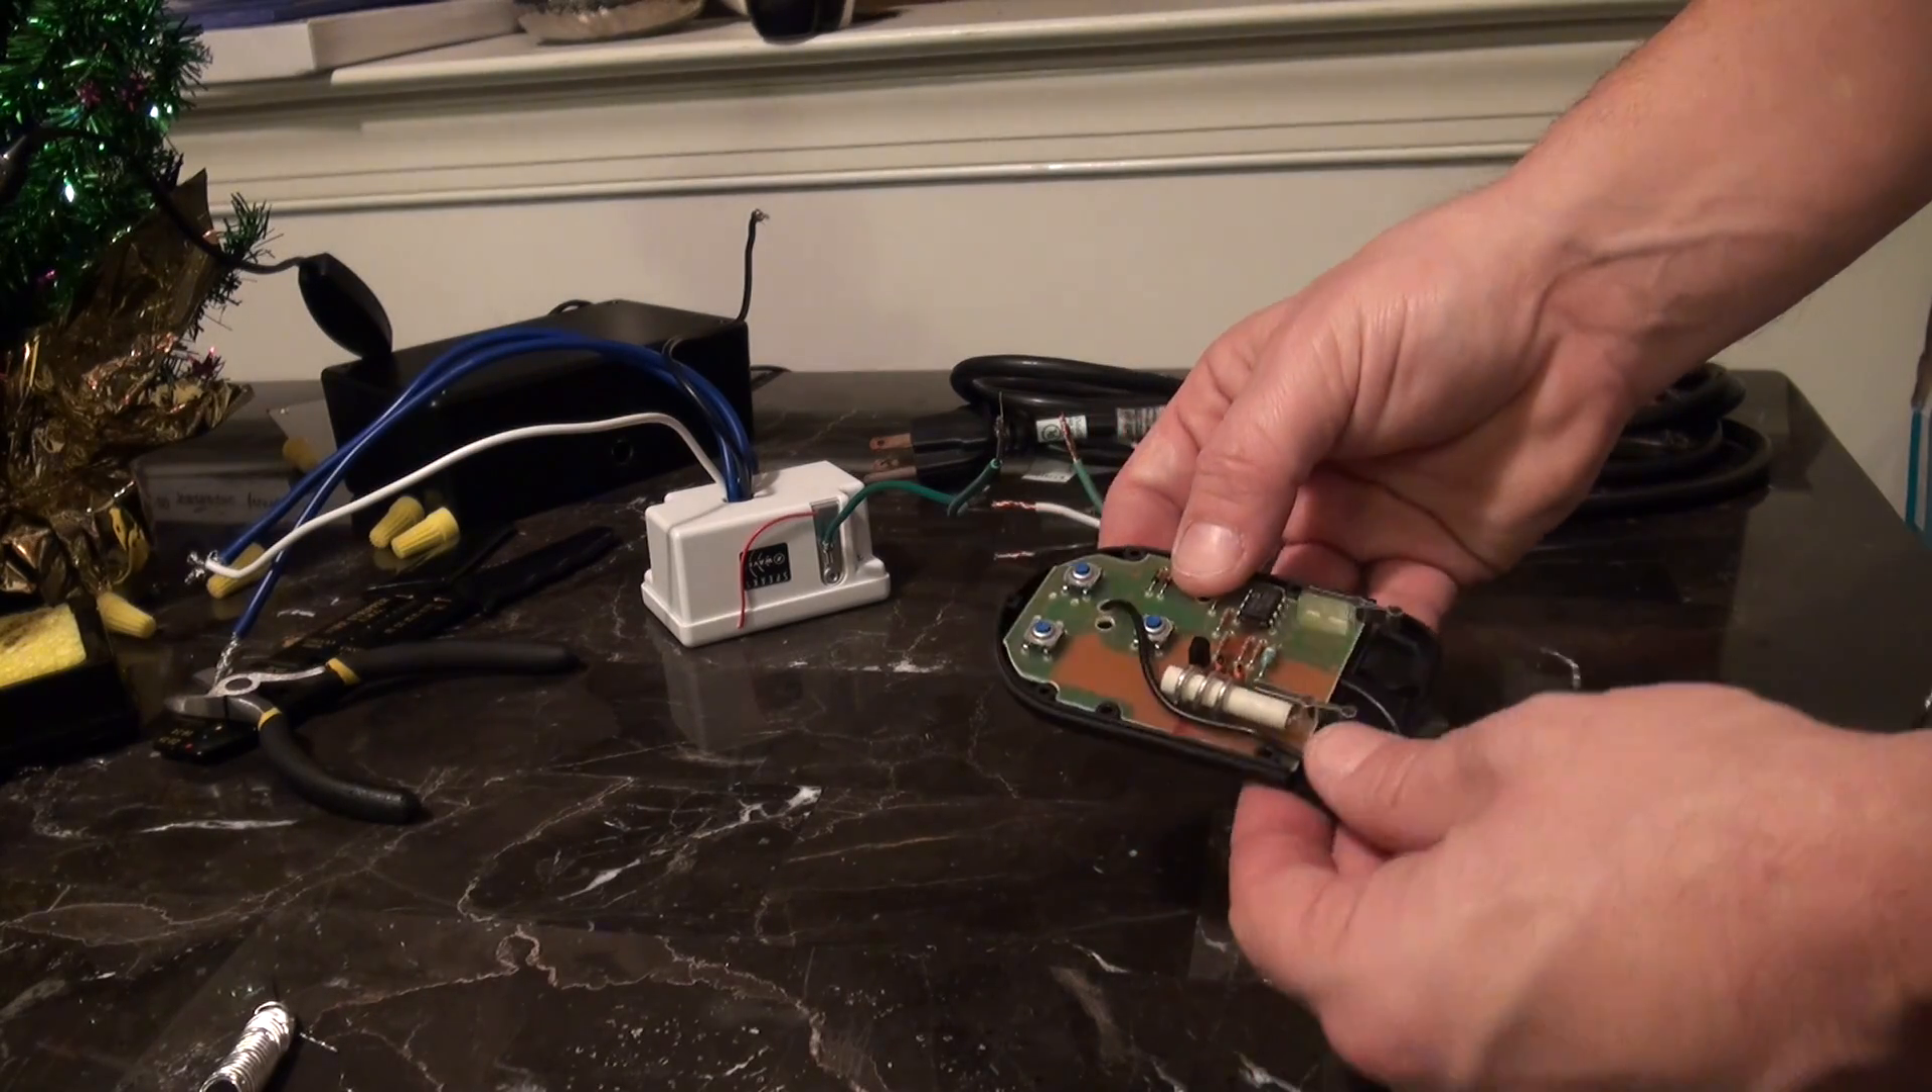Circuit board's back in the bottom of the case.